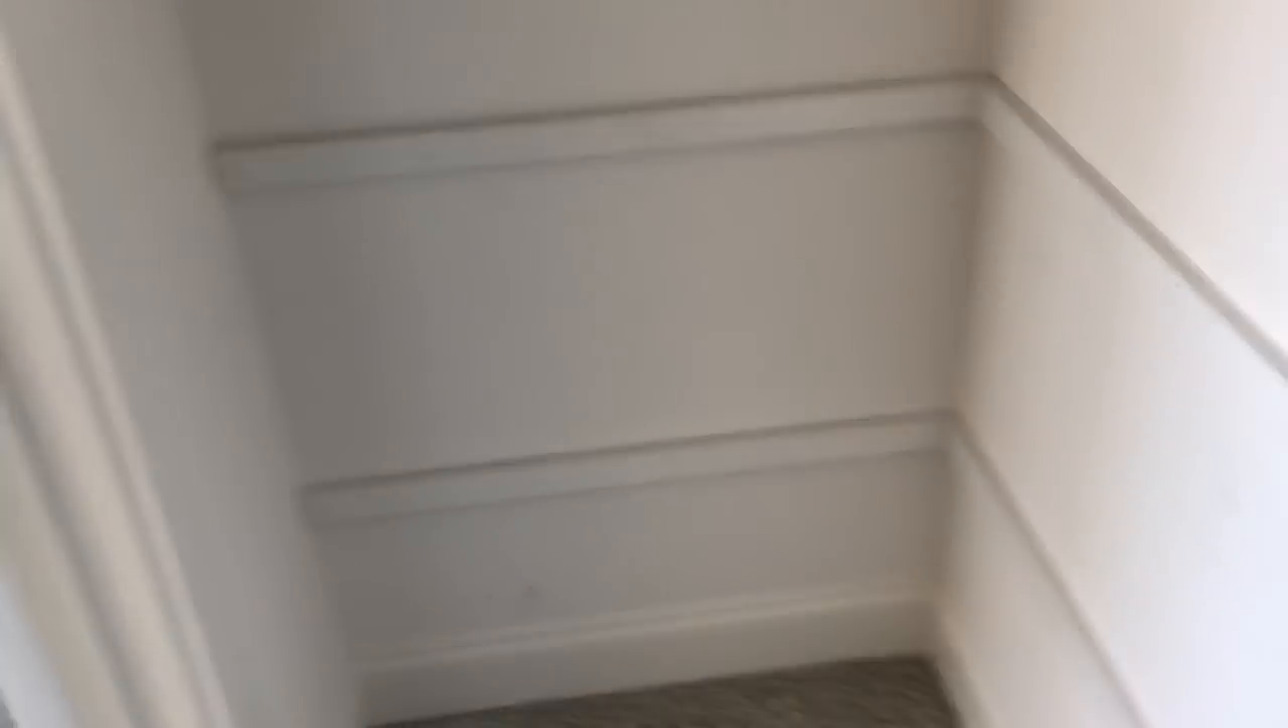So again I put two or three nails at every stud location across the closet for the upper cleat and the lower cleat and this is what you wind up with, the full cleat perimeter.